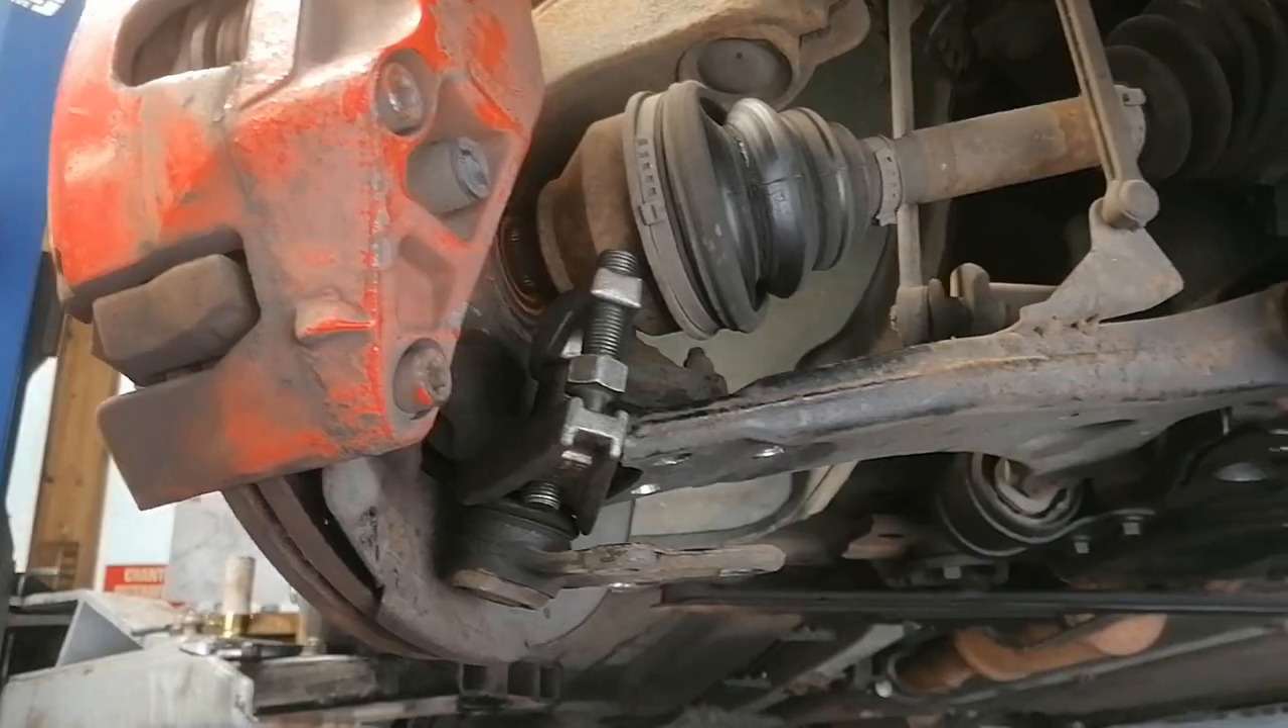Mon arrache rotule est à présent en place.